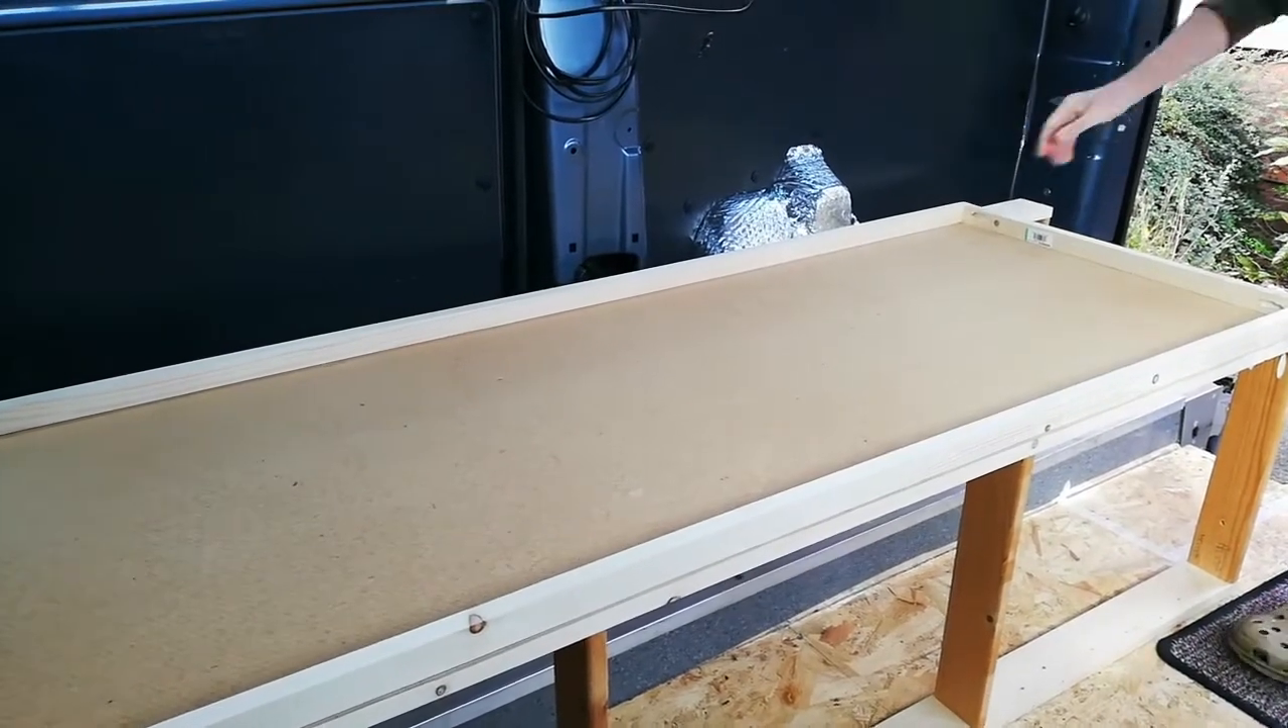We've now put the frame that we've just made along with a piece of hardboard inside of it onto the base.